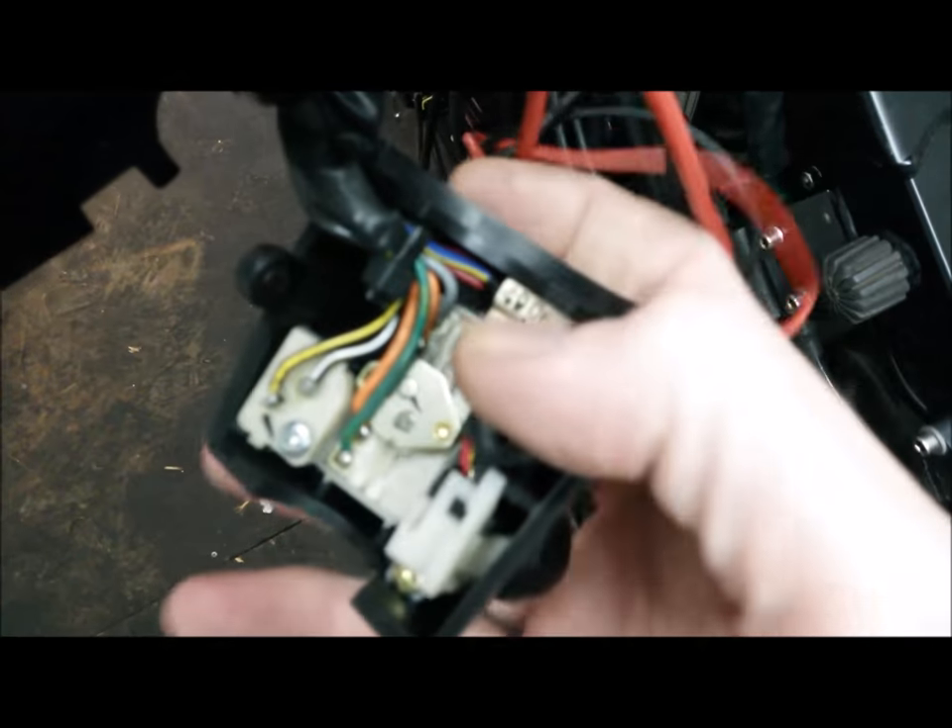So i've undone the switch gear so i've started.